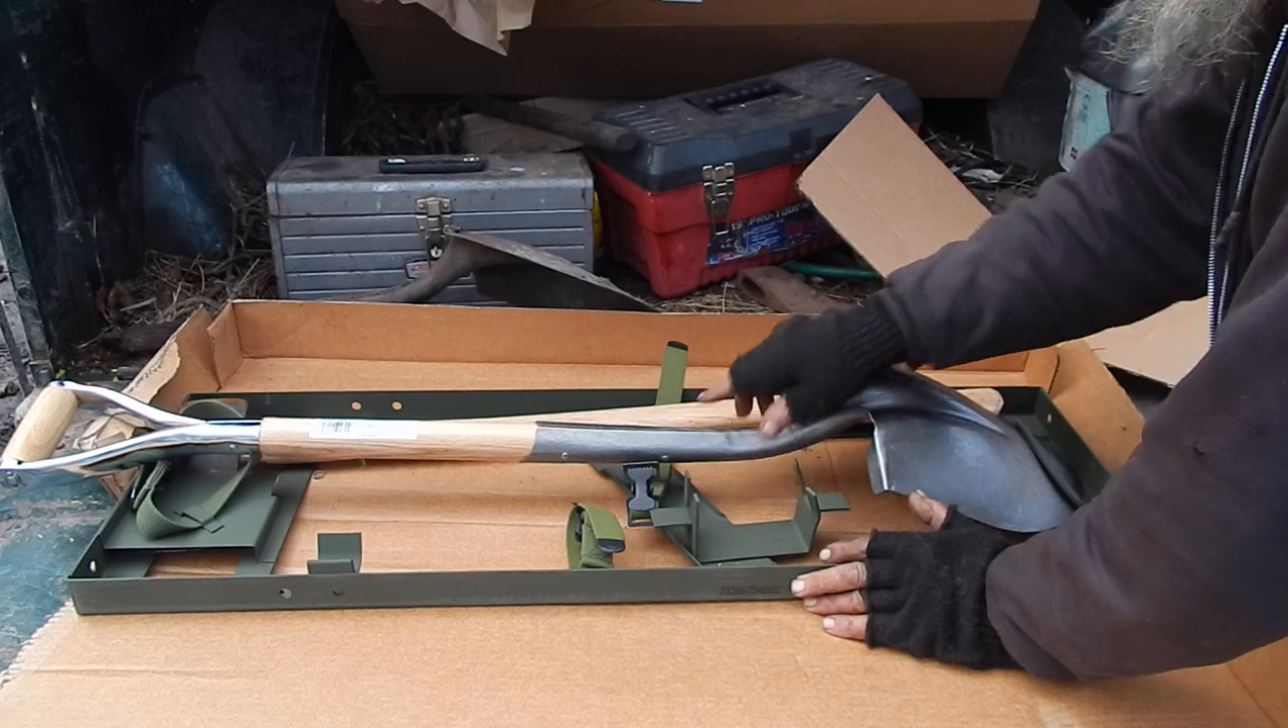Then it carries a shovel that actually goes under here everything is very tight-fitting but it's made to clamp and then there's one strap that holds it in place but this shovel is too long.